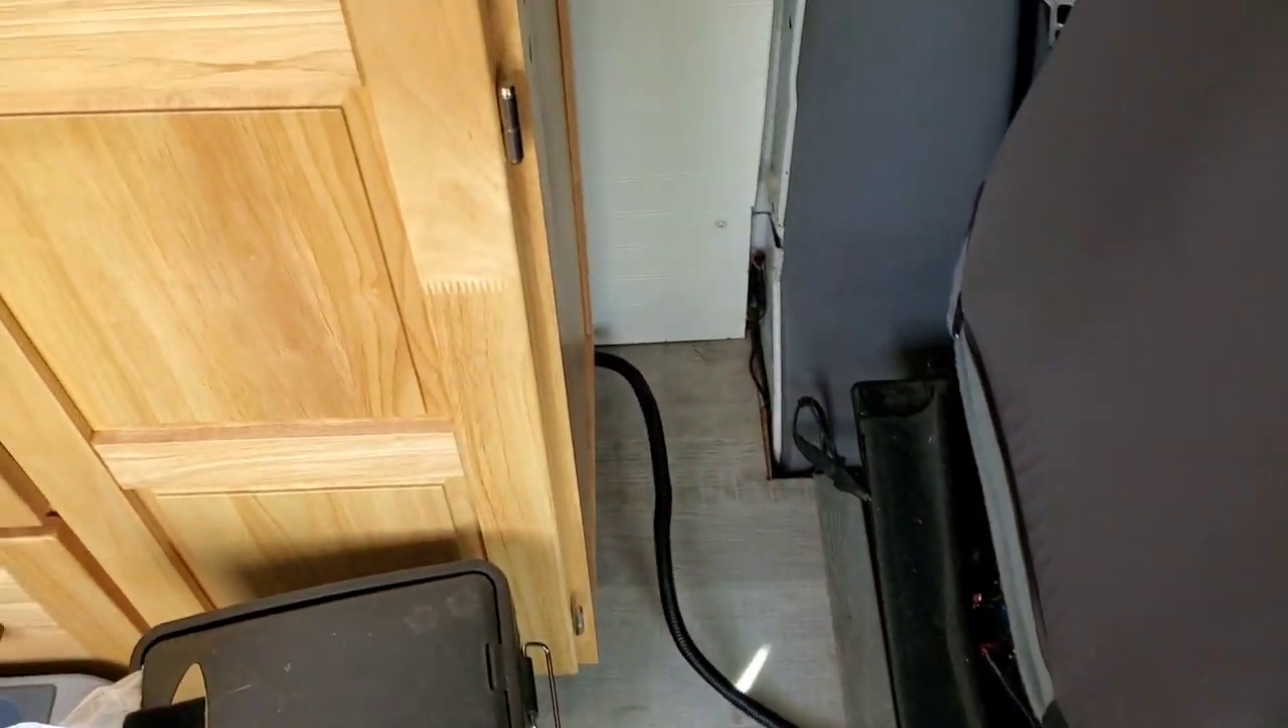Okay I got the wire coming out from underneath the seat I still have to secure that wire.